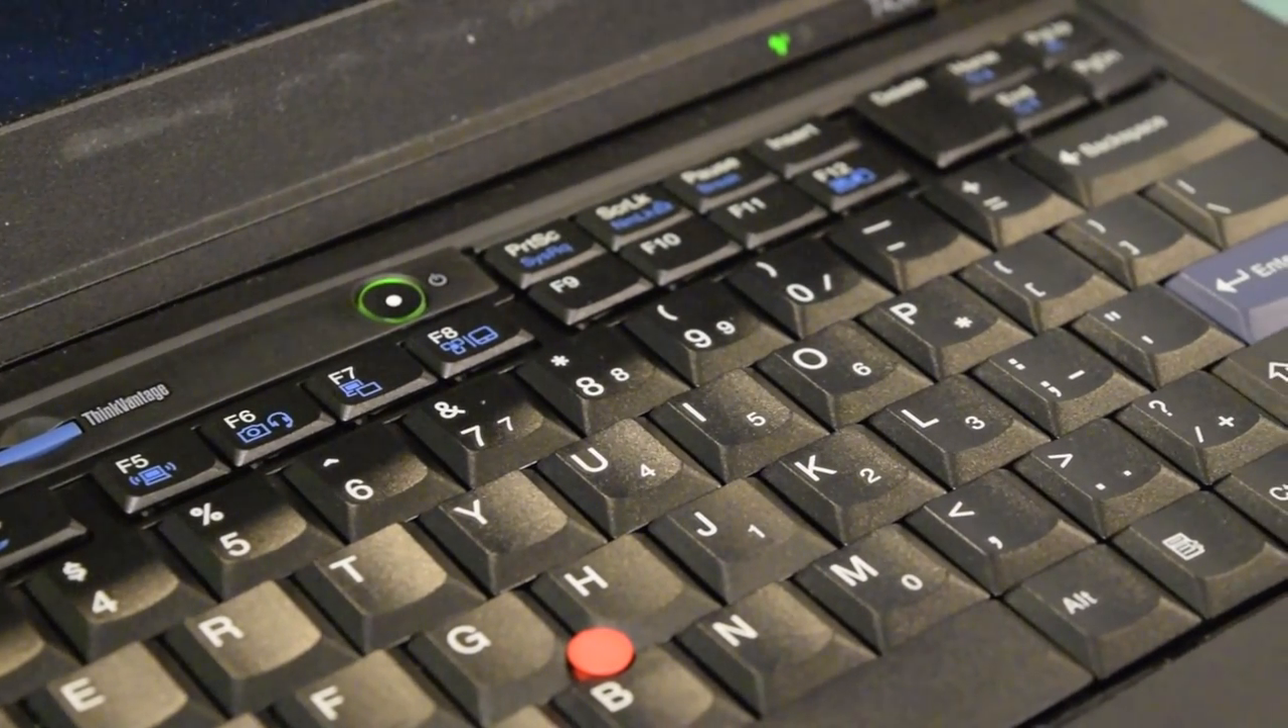Um, but right now, you know, I have a pretty much fully functional T420 keyboard installed on my T430.